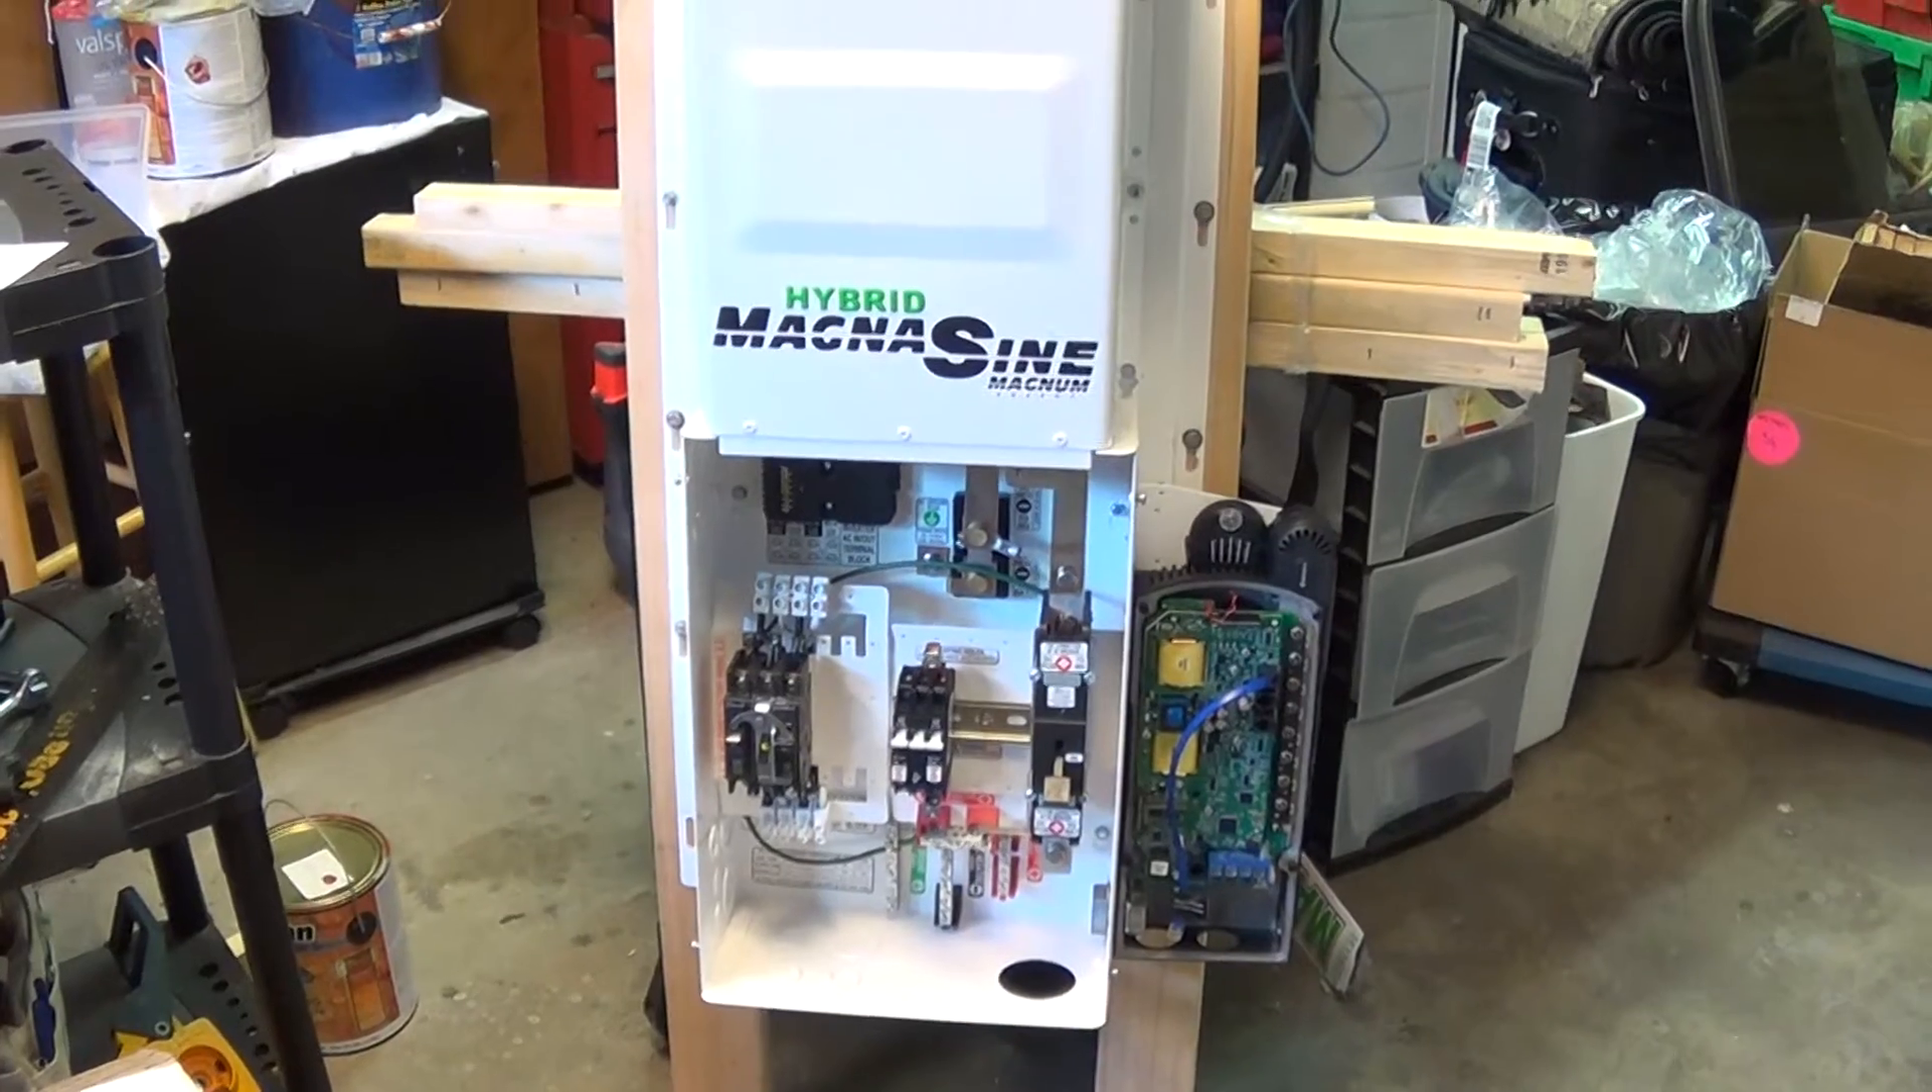I got the panel mounted up on here and I just have to wire it all together and hook my solar panels up.